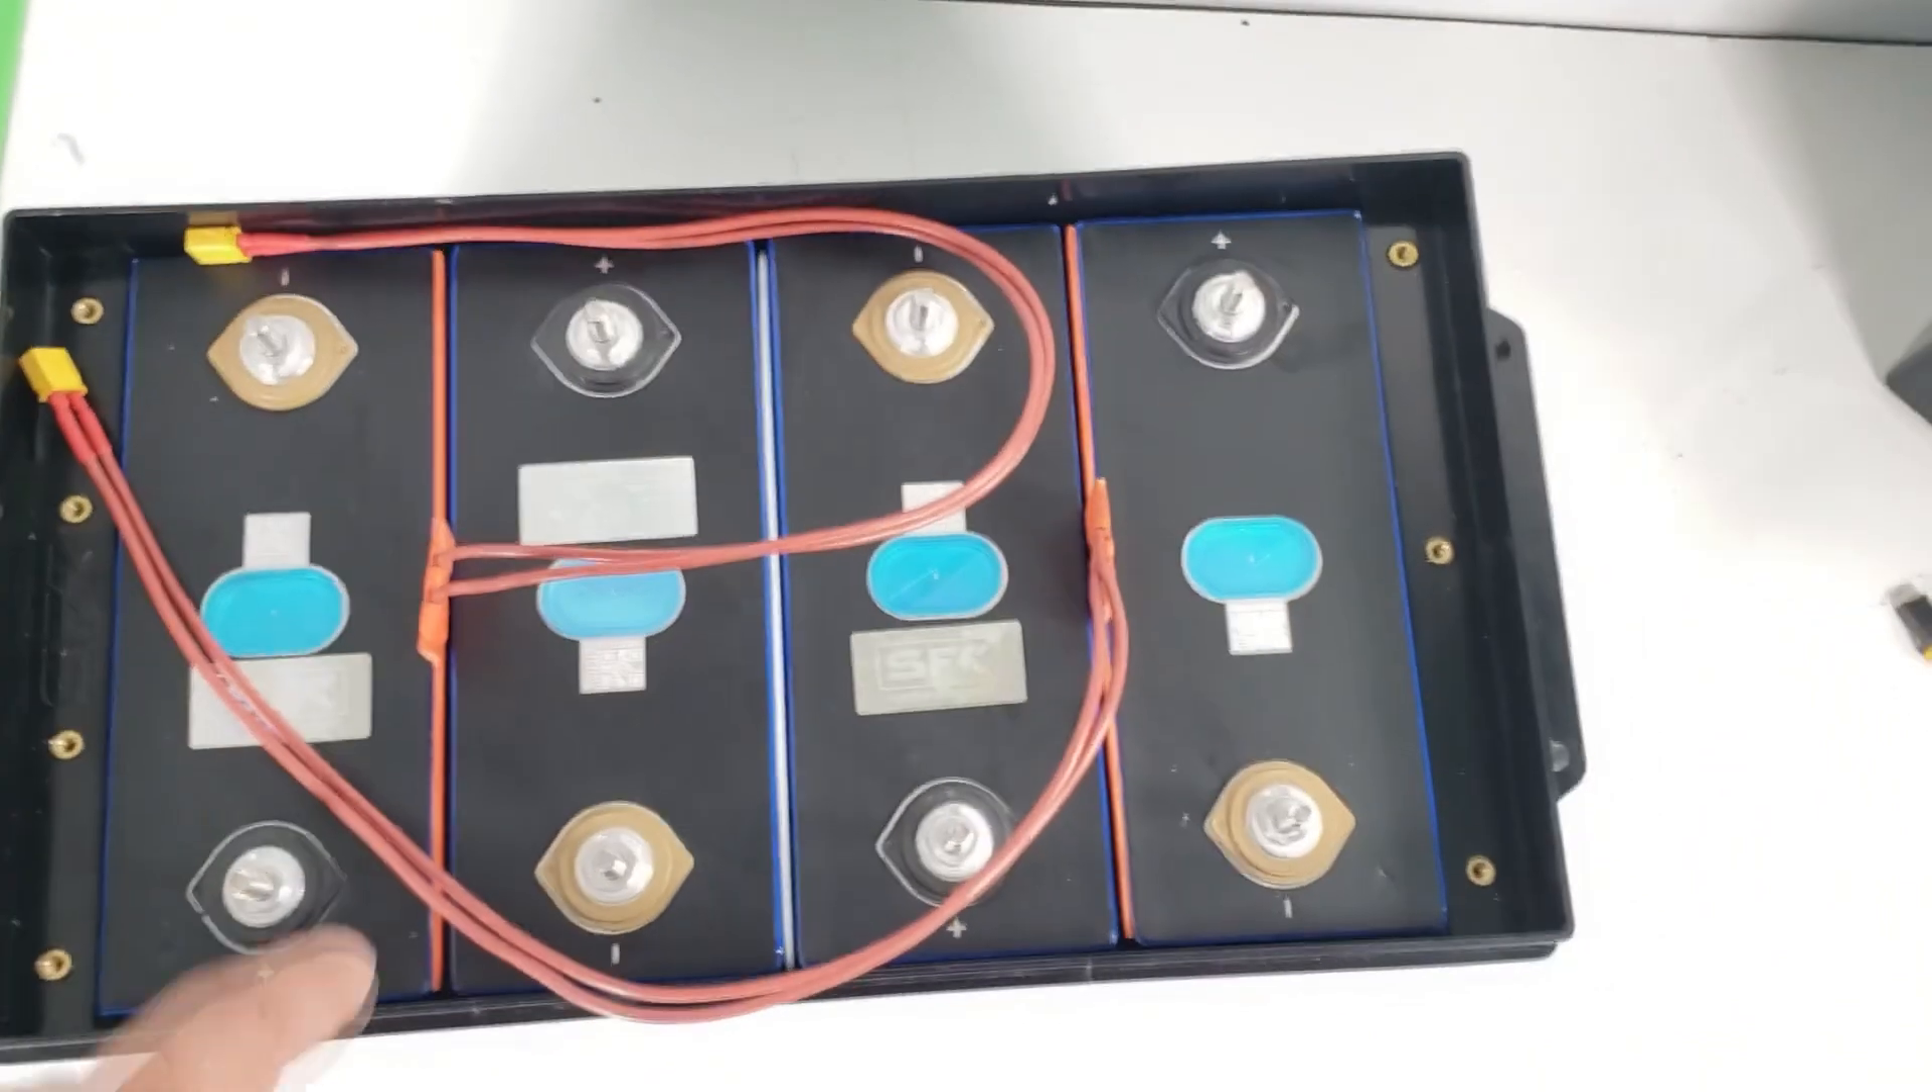Just to kind of show you, you got the cells in place.